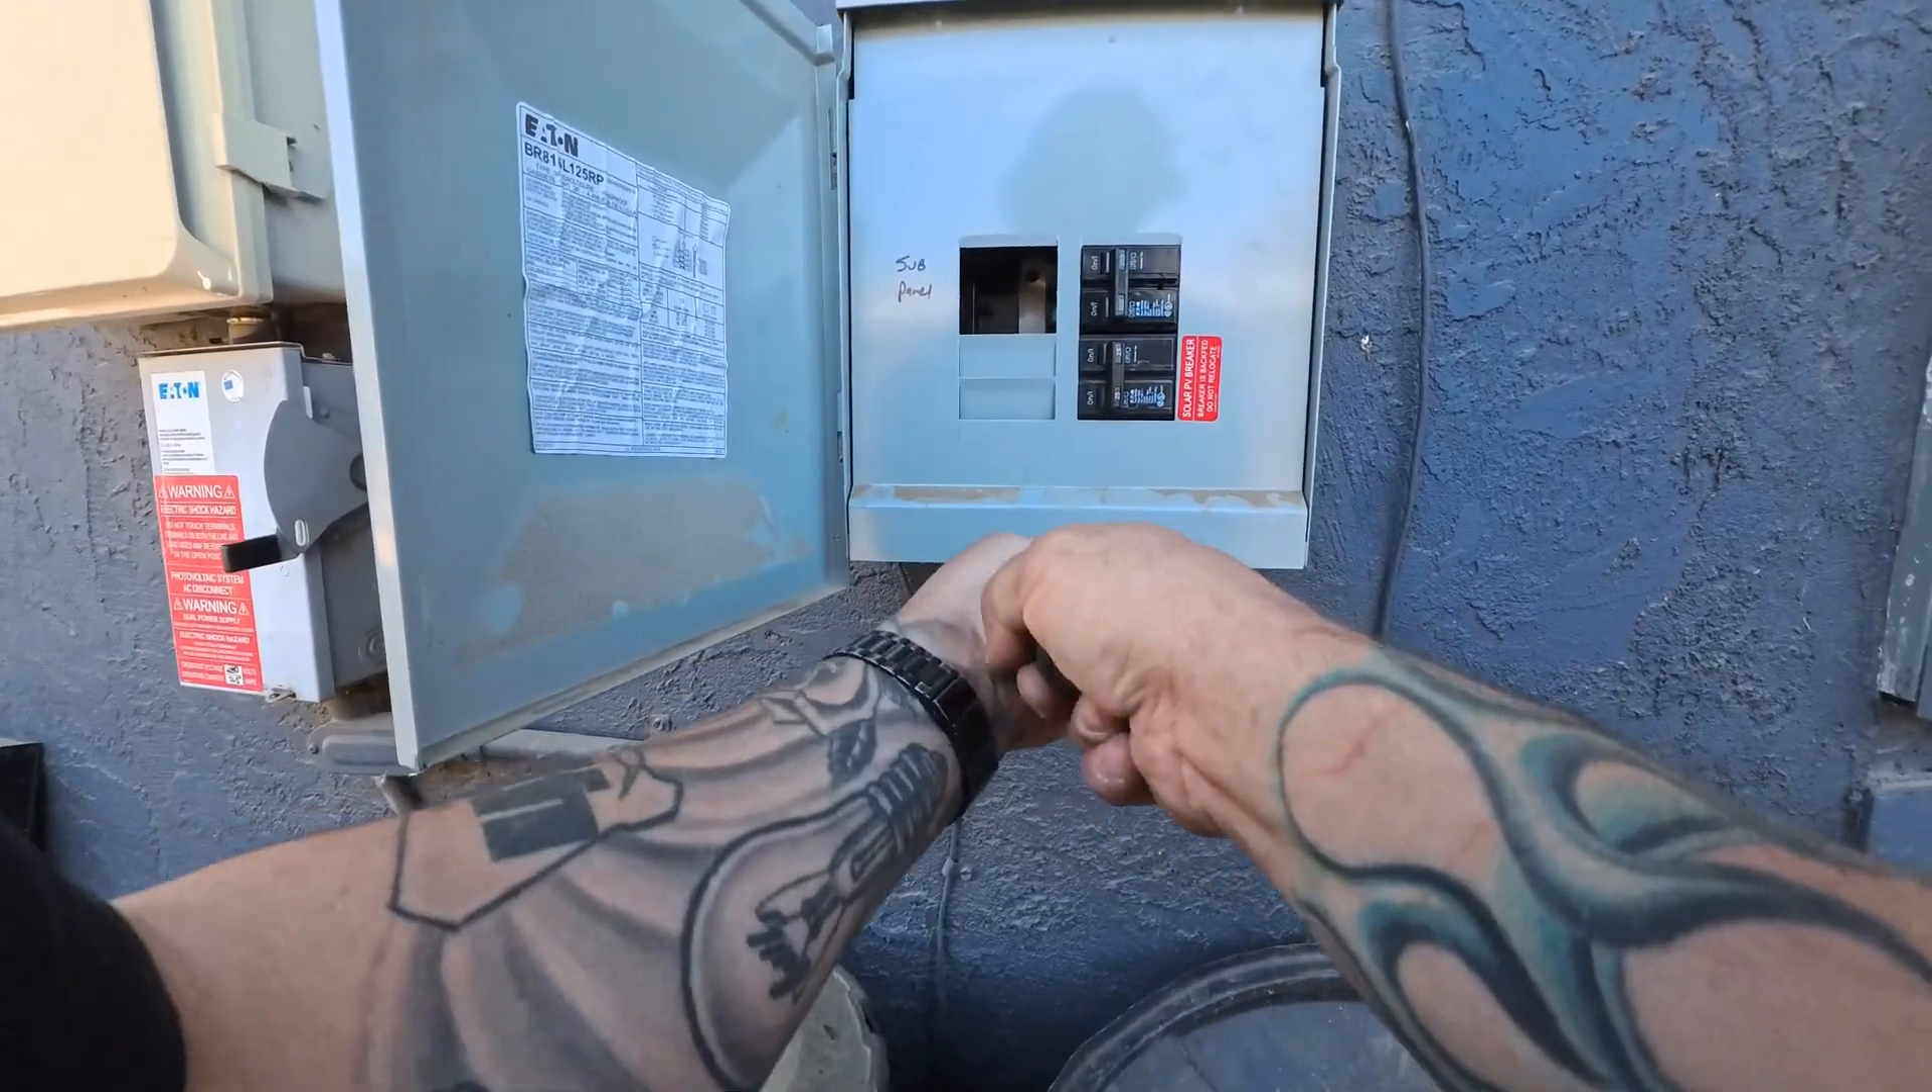And I'll have to come back and put breaker blanks in but I don't have any on me right now.